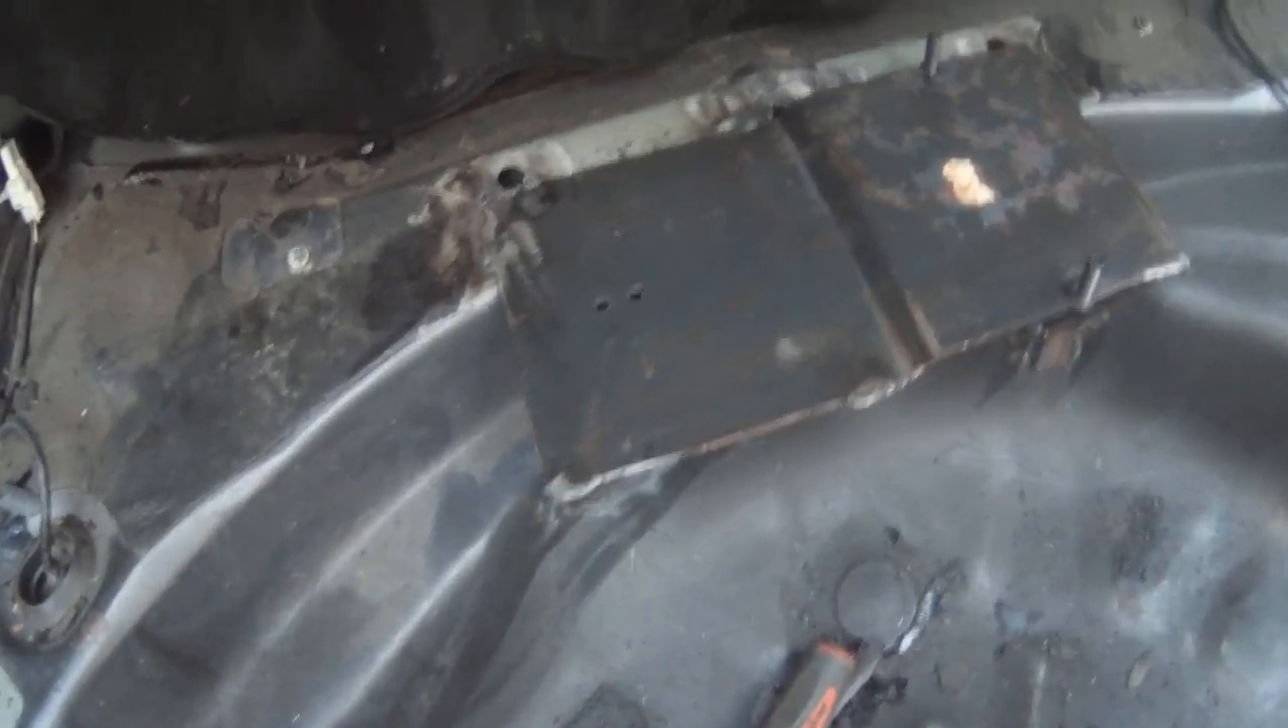Here we are. Here's our bracket in place. So we've welded it along the back and put the three struts in to support it.